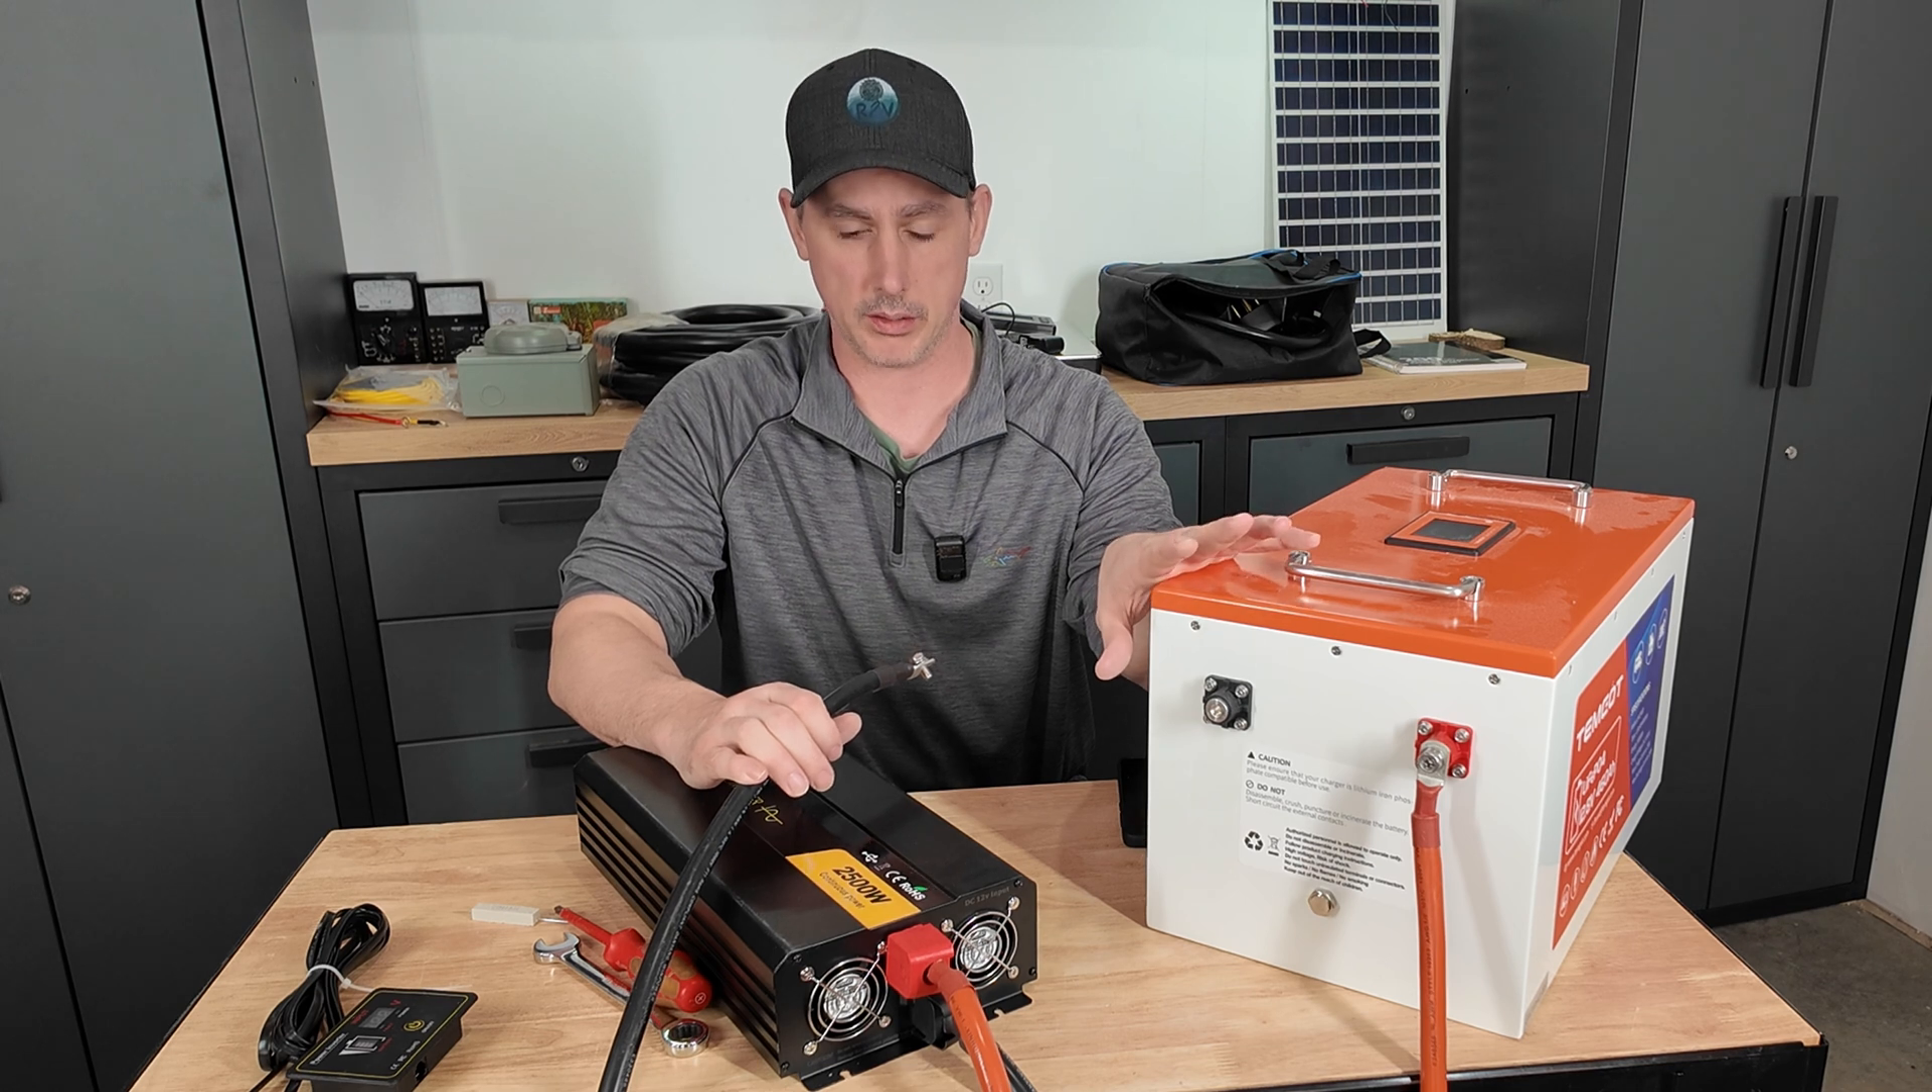I have the battery cables connected to the inverter and I have one cable connected to the battery itself.